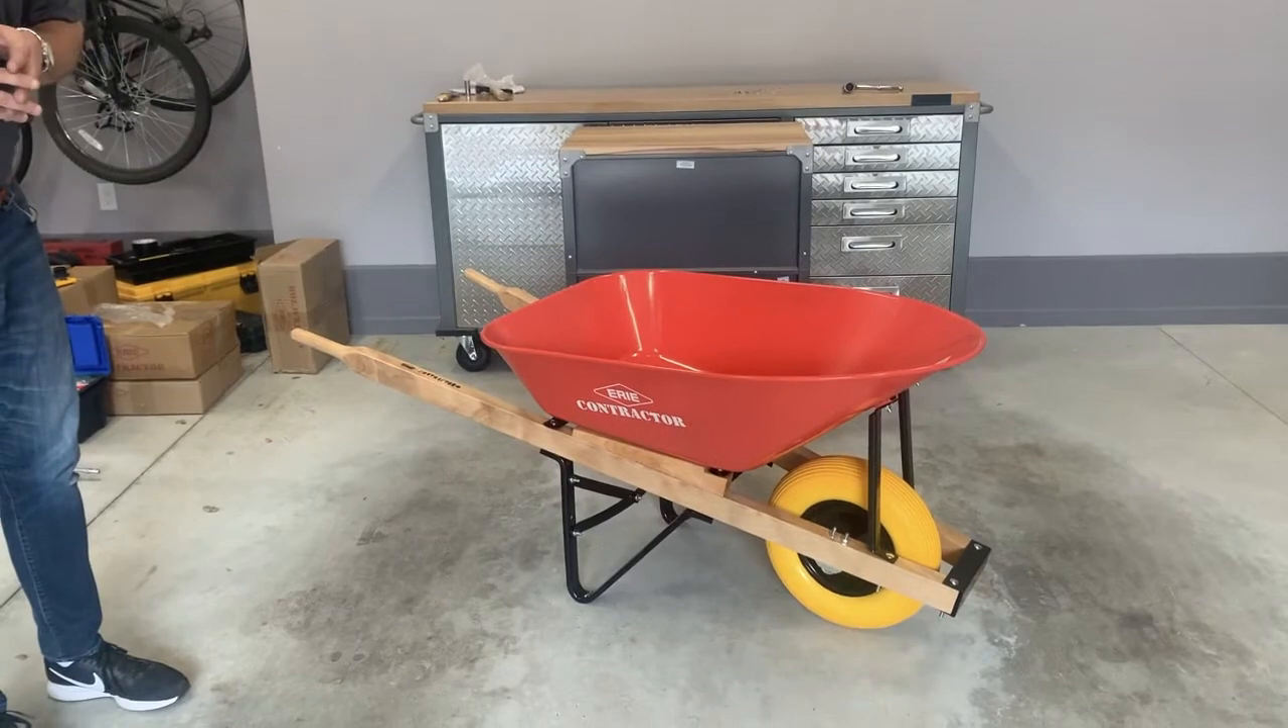So by now, about 40 minutes later, your wheelbarrow is assembled.